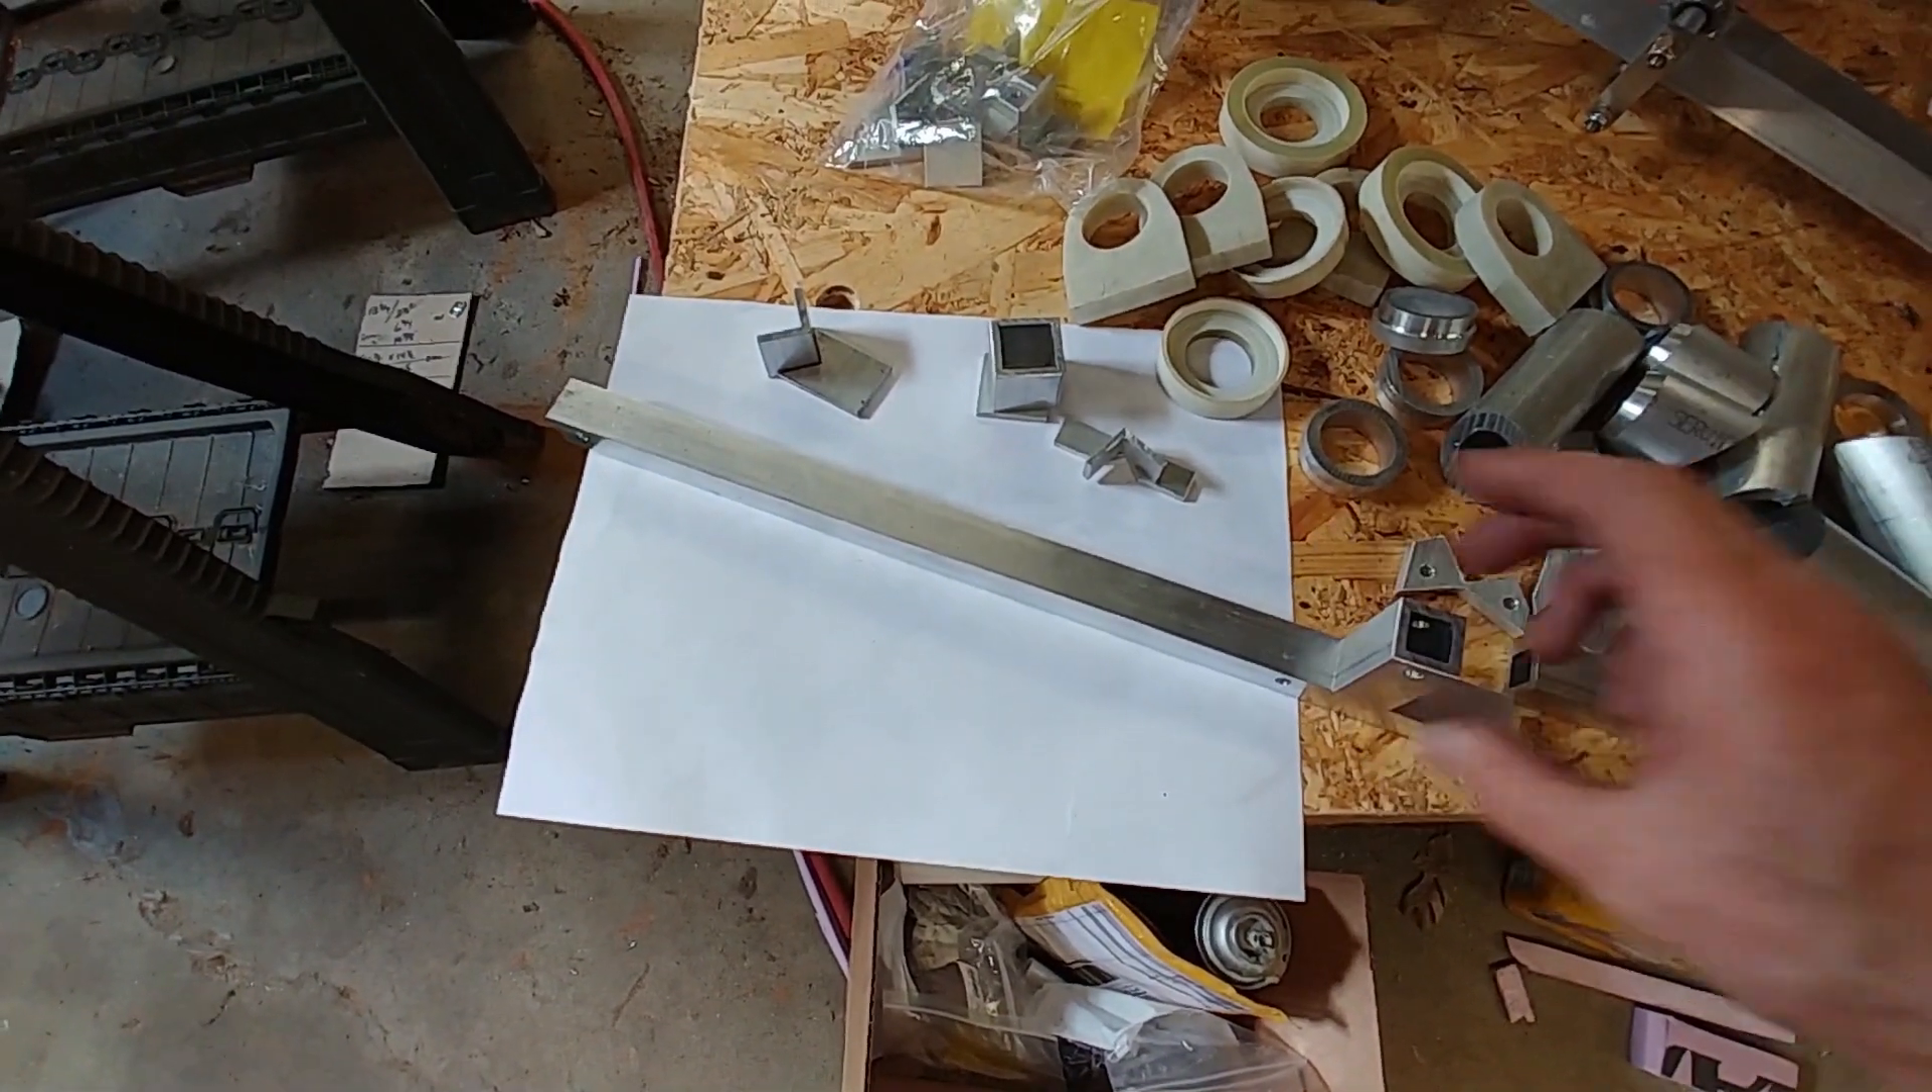And so once that's all done, here's a pile of parts that I've created, and they all need to be assembled.